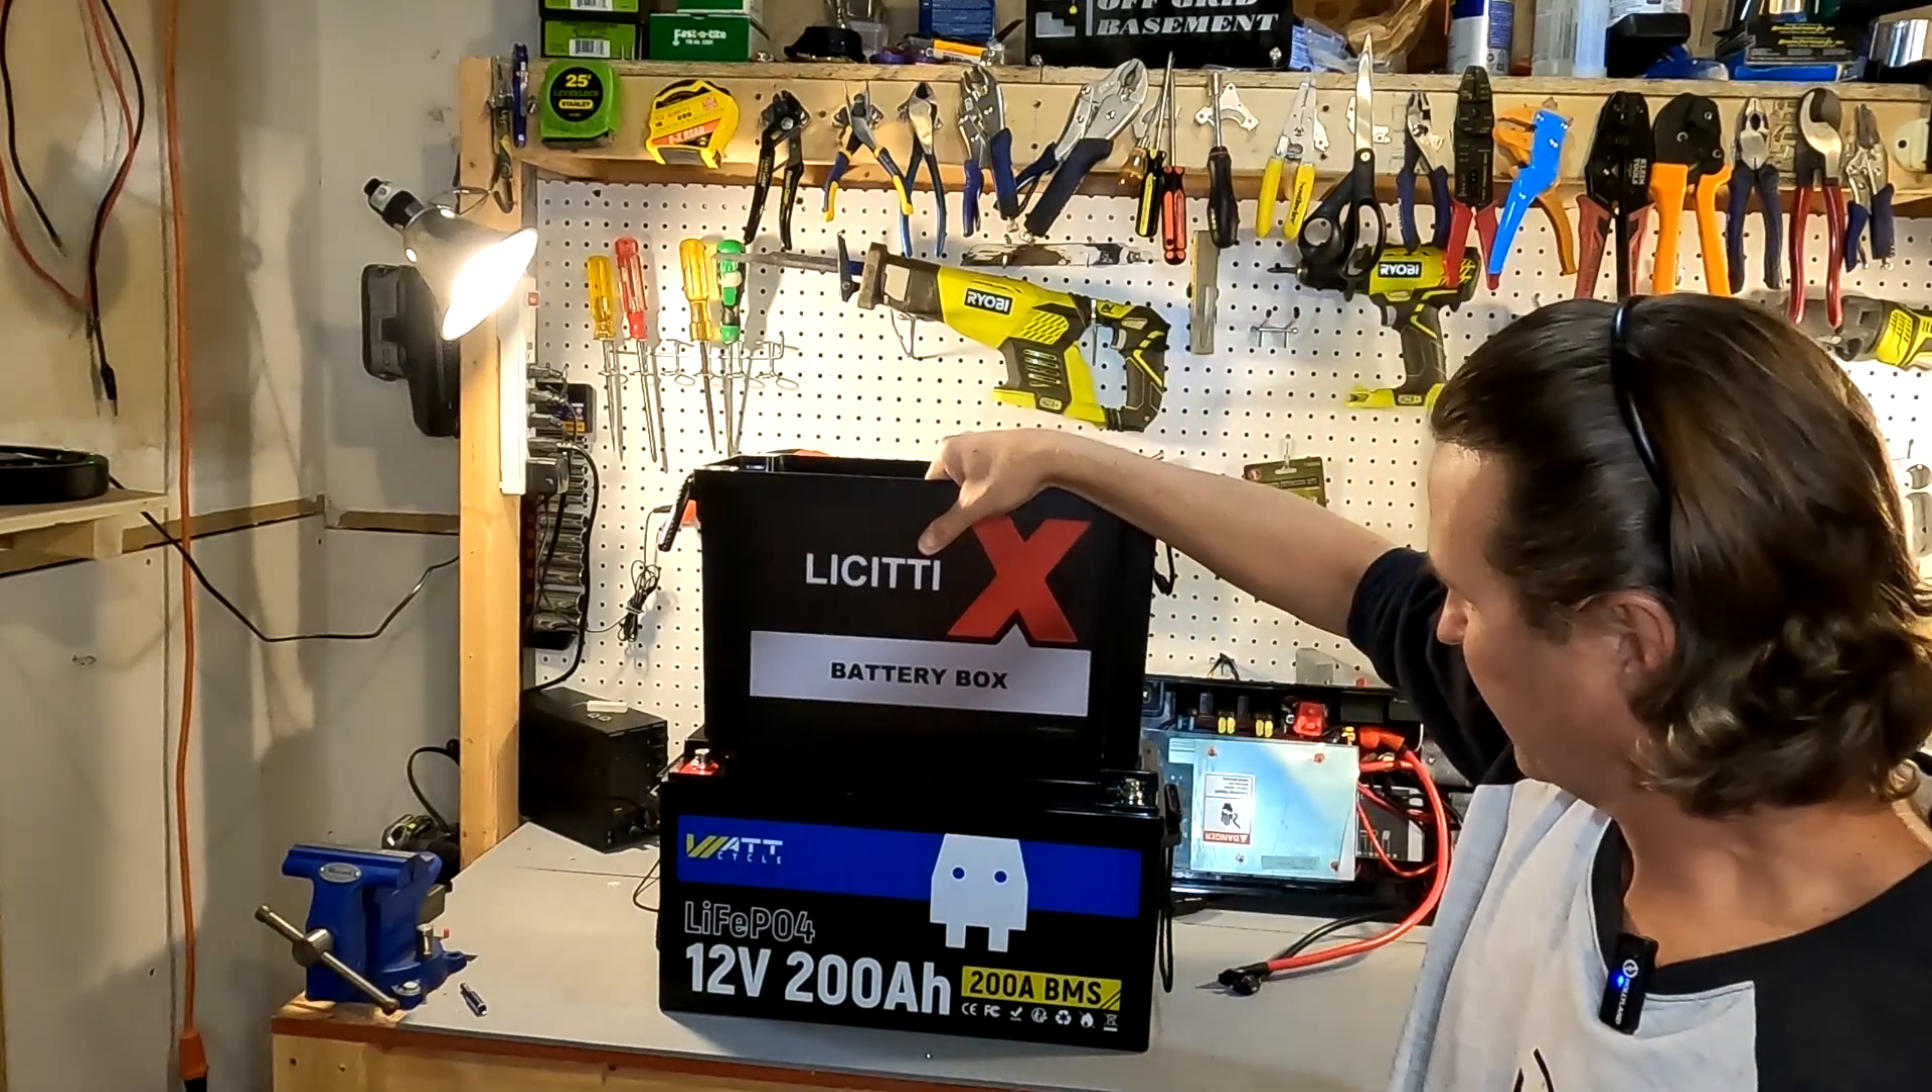Here I have a 200 amp hour battery from watt cycle and you can see the case the case is way too small for this battery.